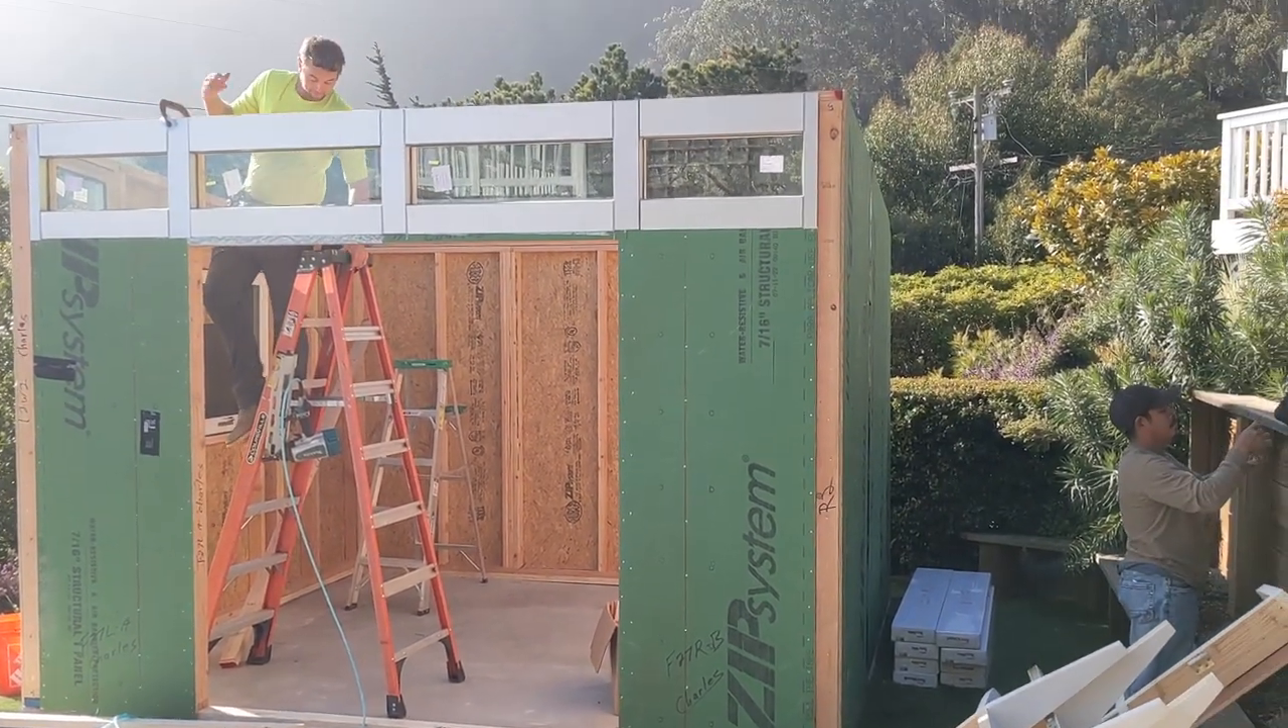Delivery was at 9. And we already have our outer shell up.